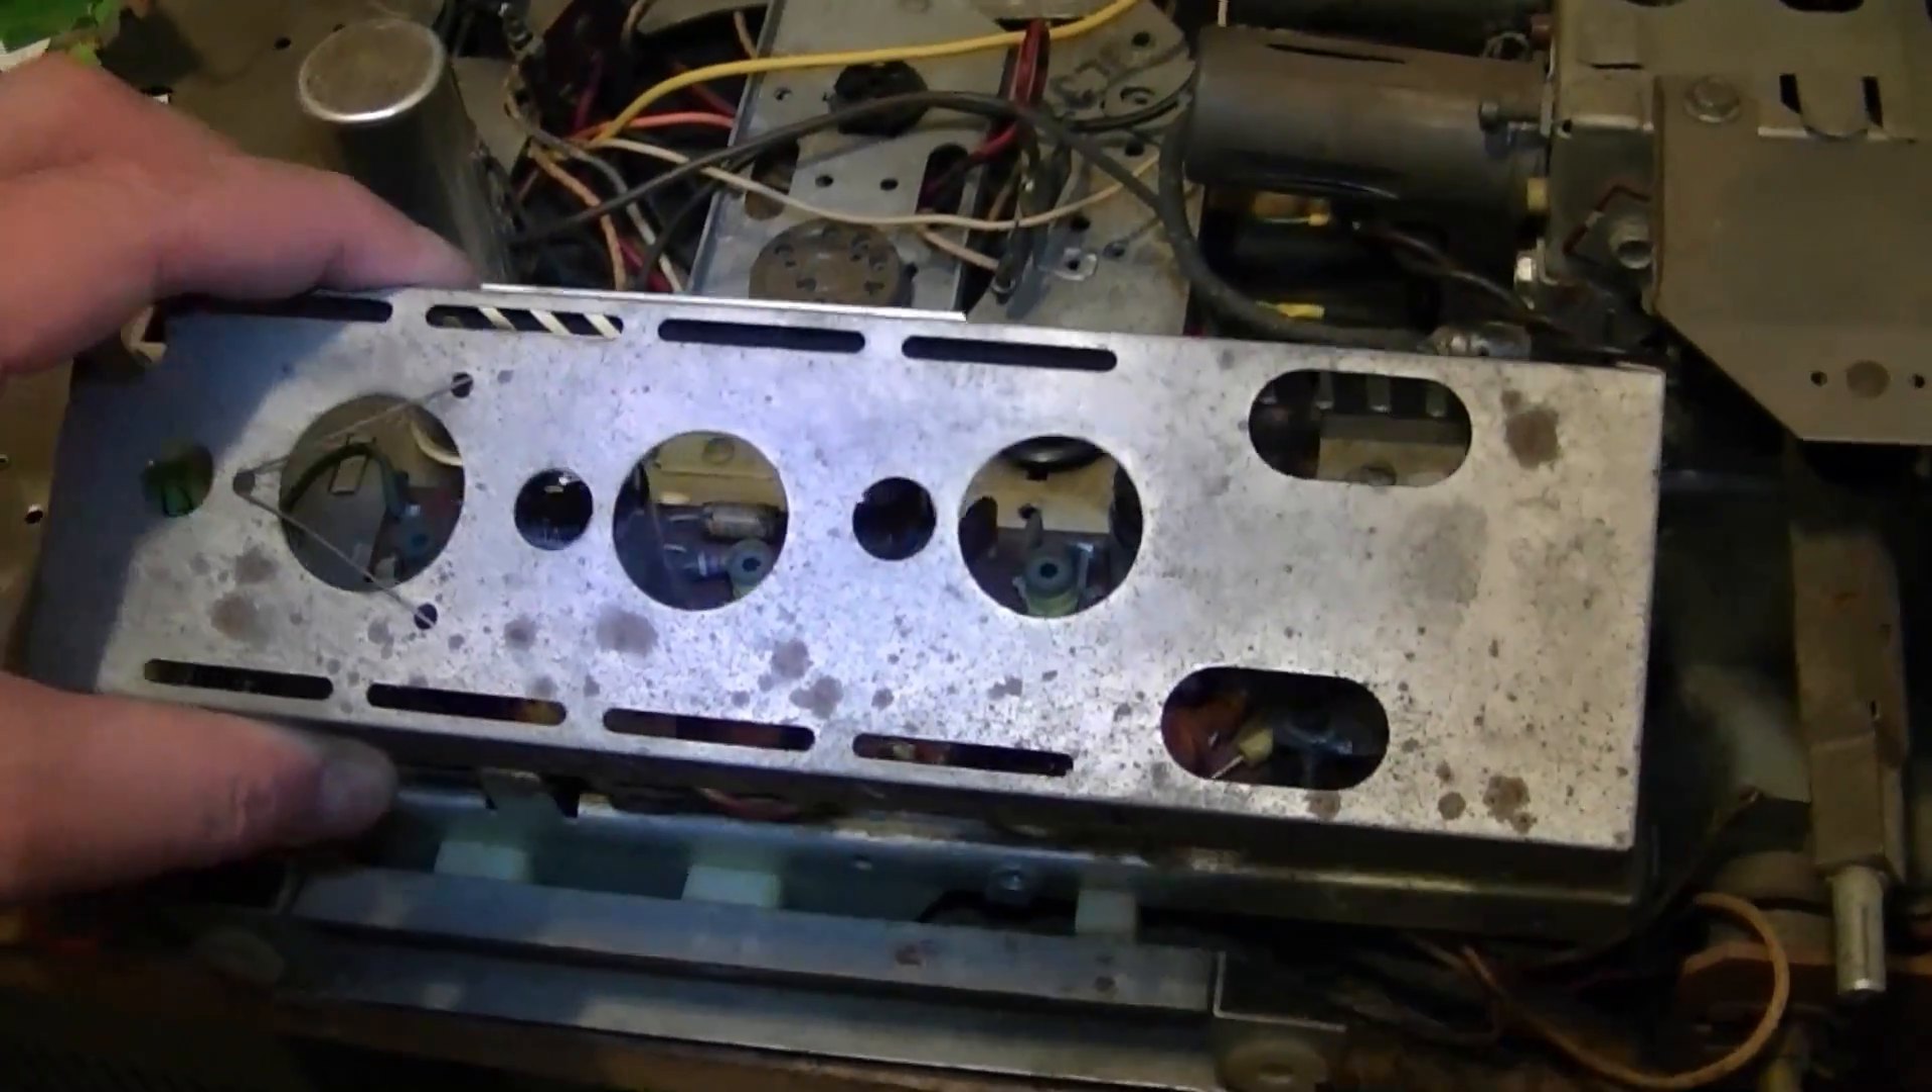I've unmounted the IF shield, so we can take a look at what's underneath.